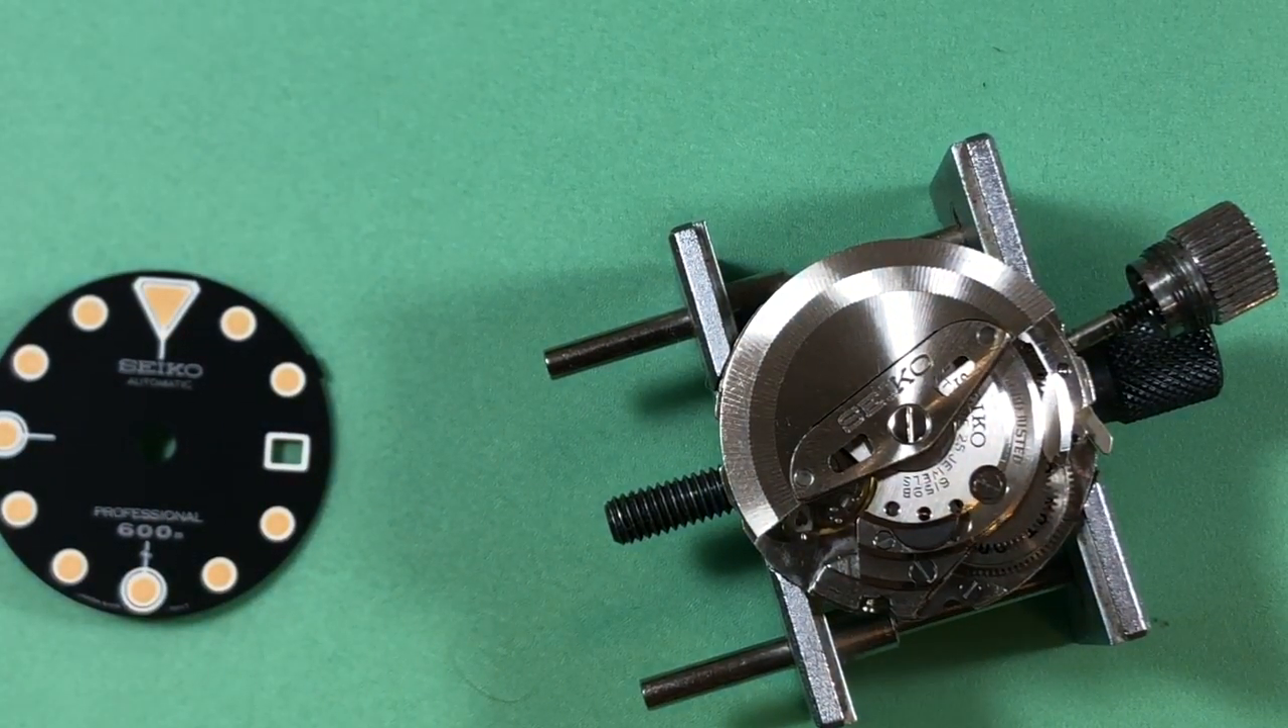Okay got the movement uncased uh and there it is looking pretty beautiful looking pretty neat.